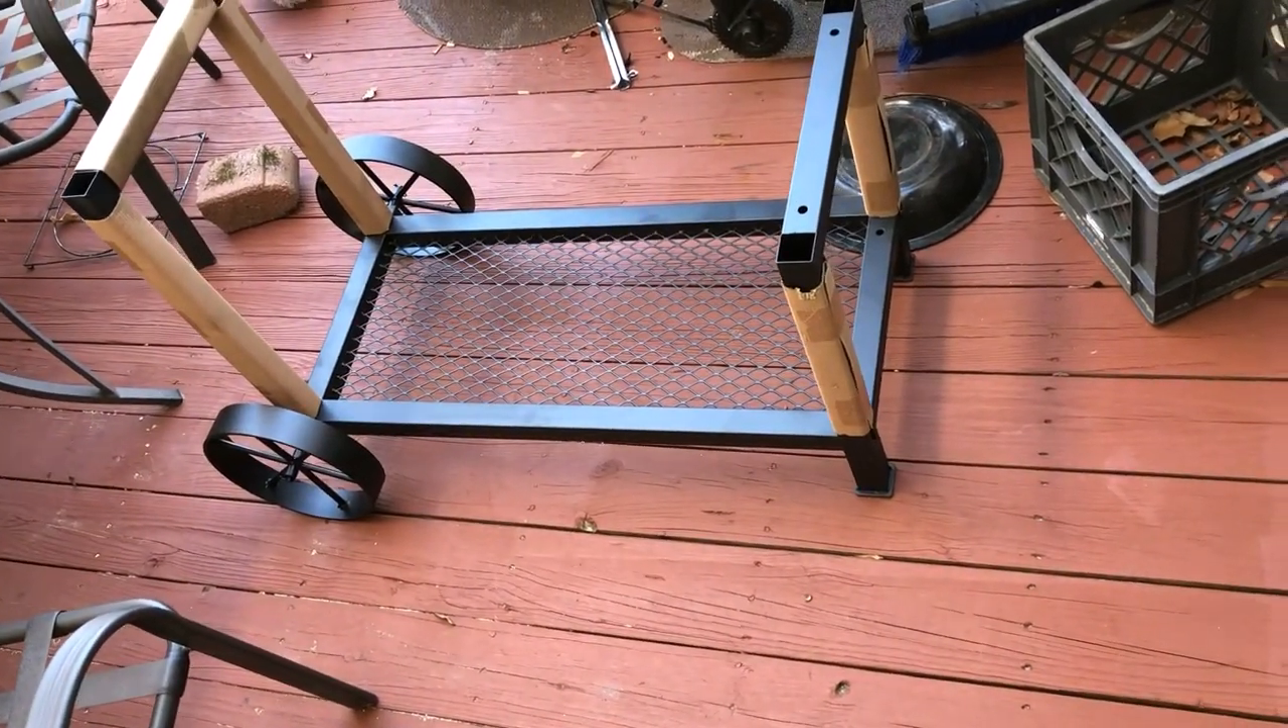And then we have the stand put together and i got to put that which is going to weigh a whole lot onto that.